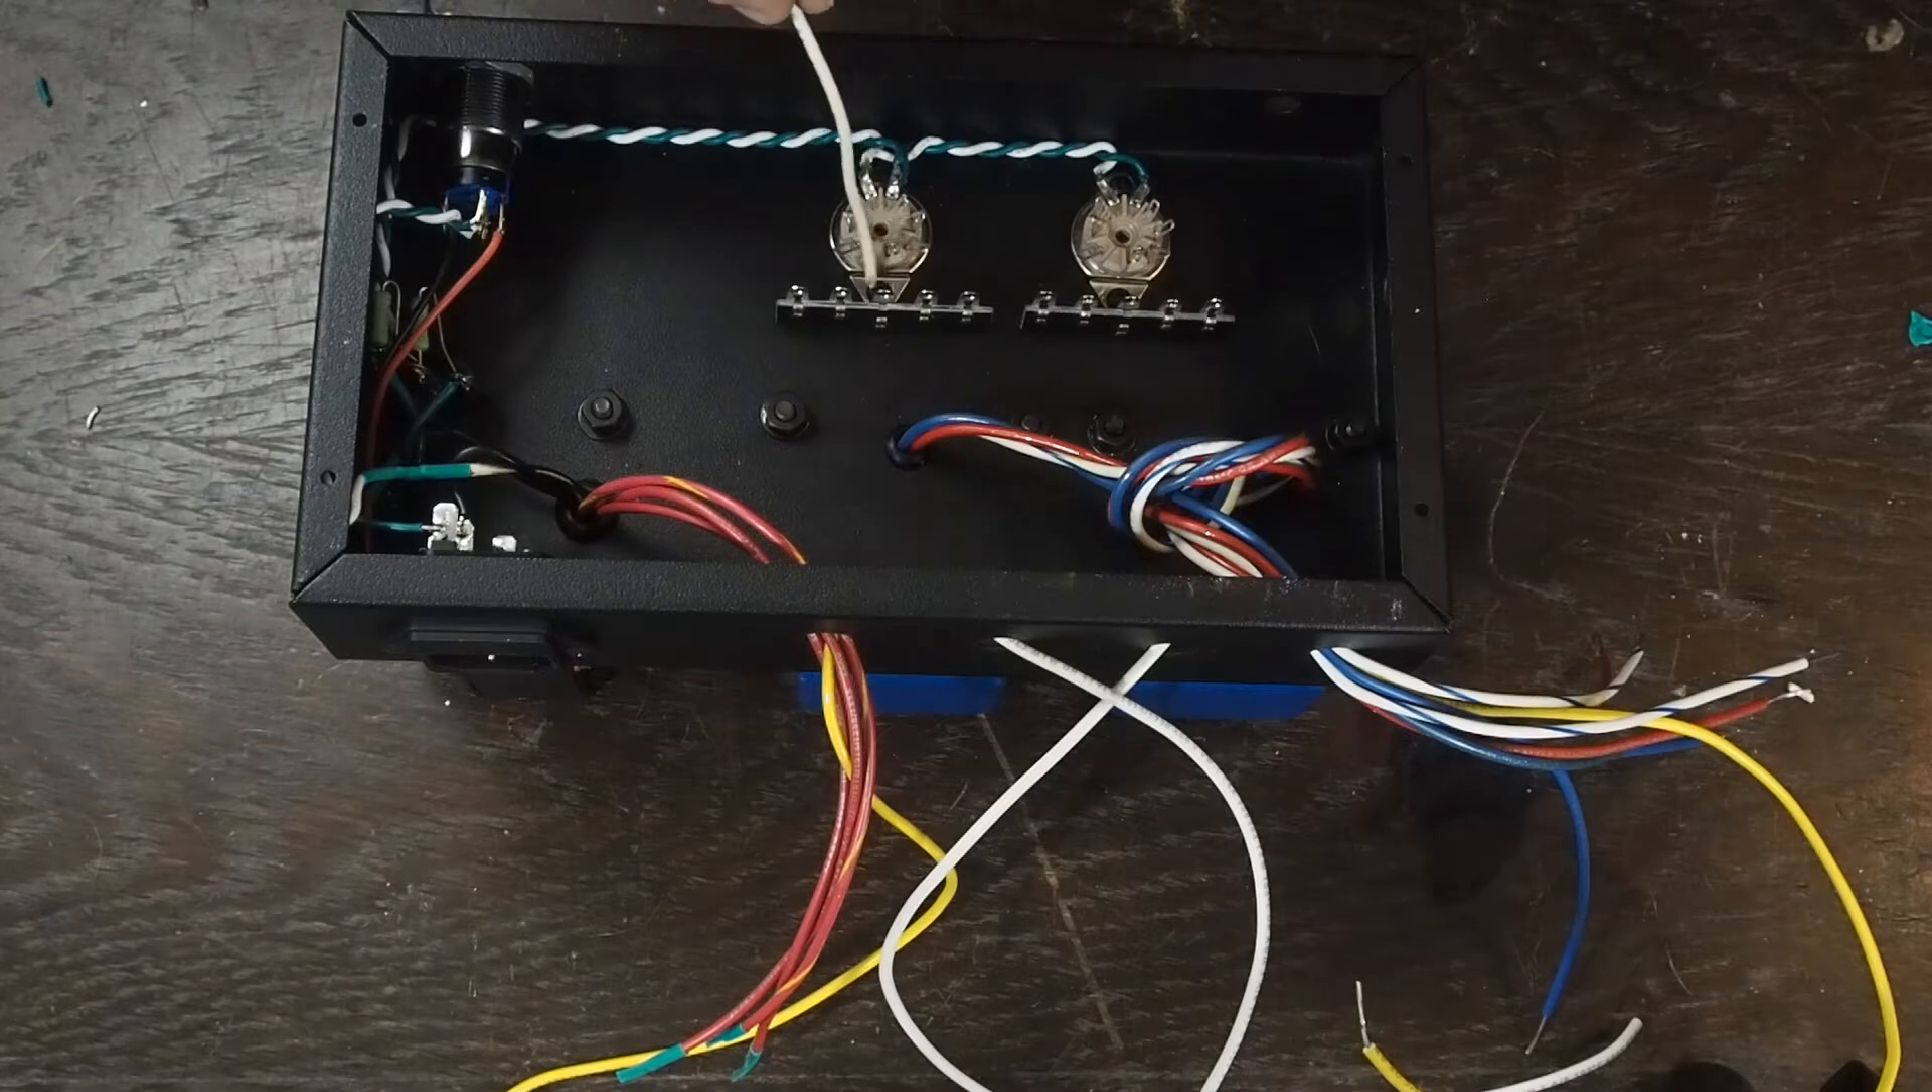We've got two five-terminal strips attached to the tube sockets.